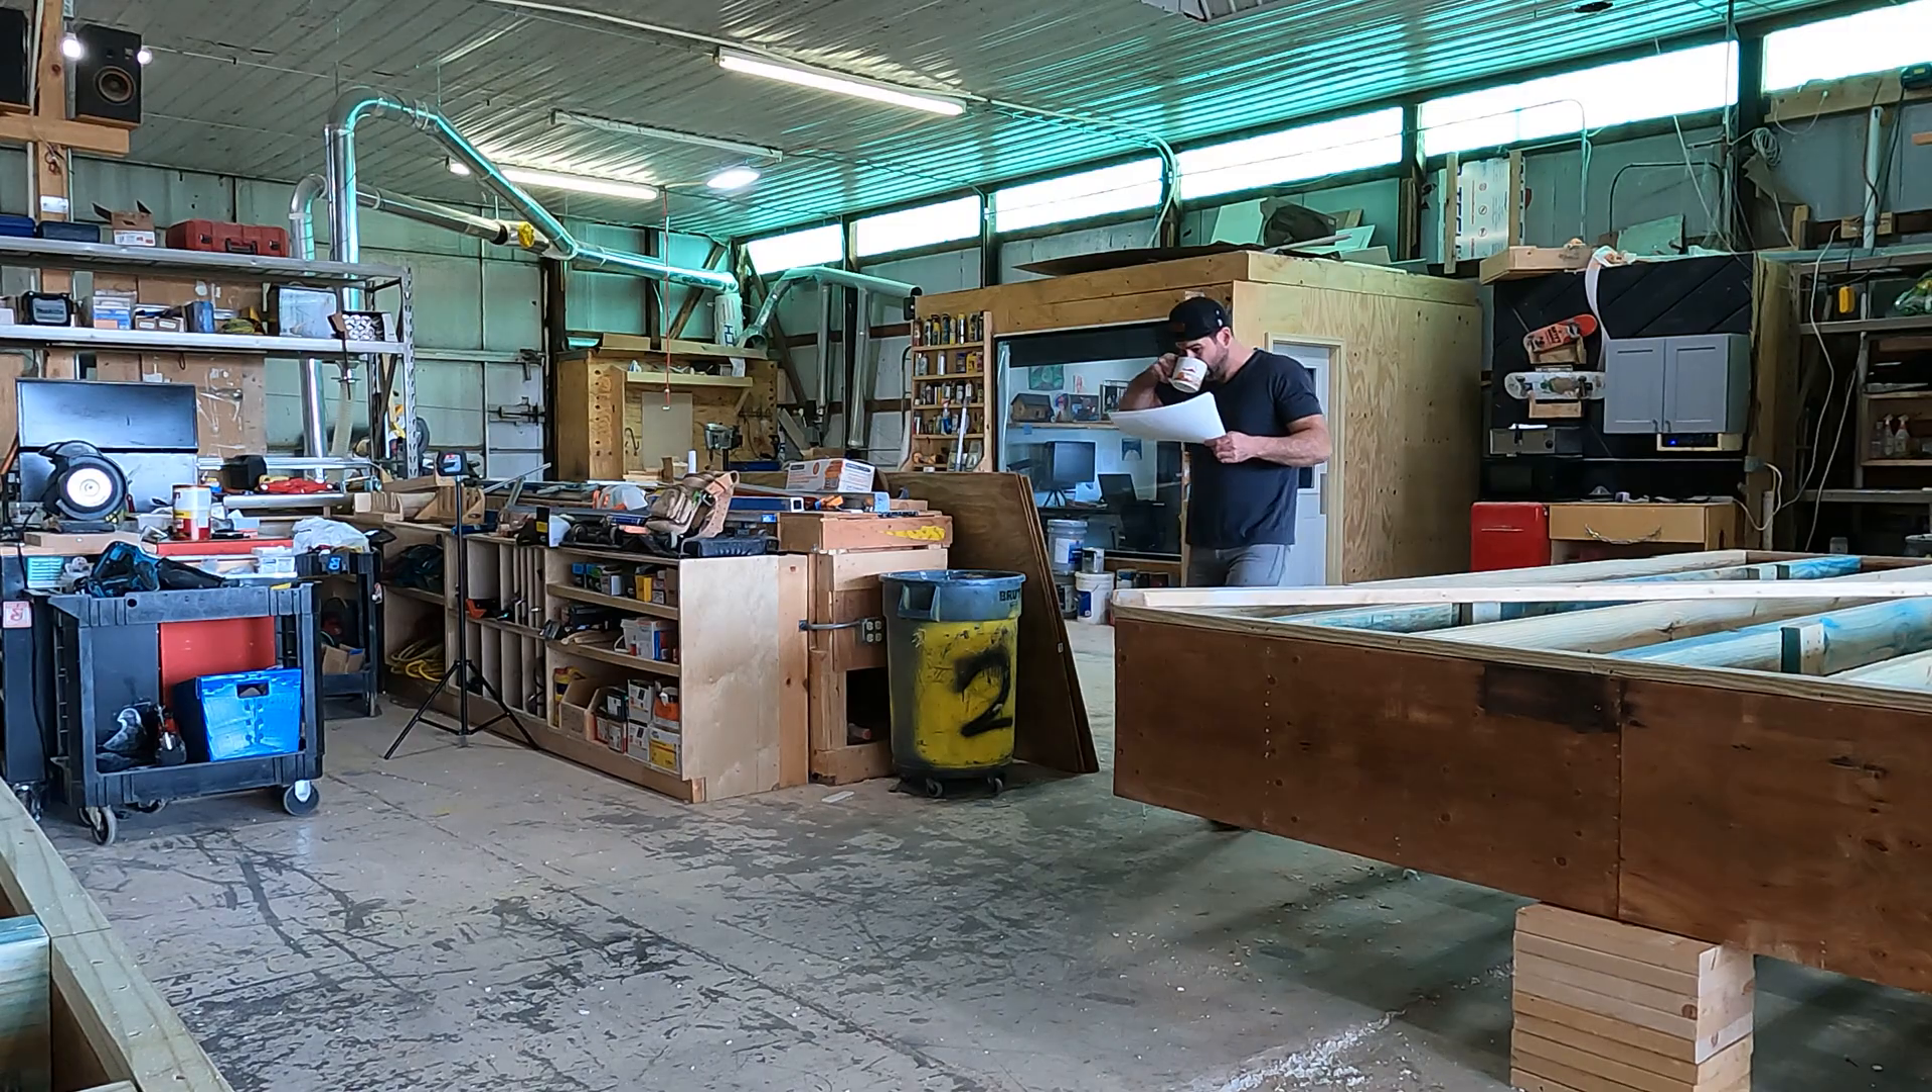But we're not here to really get into that yet because we haven't even put the floor in.